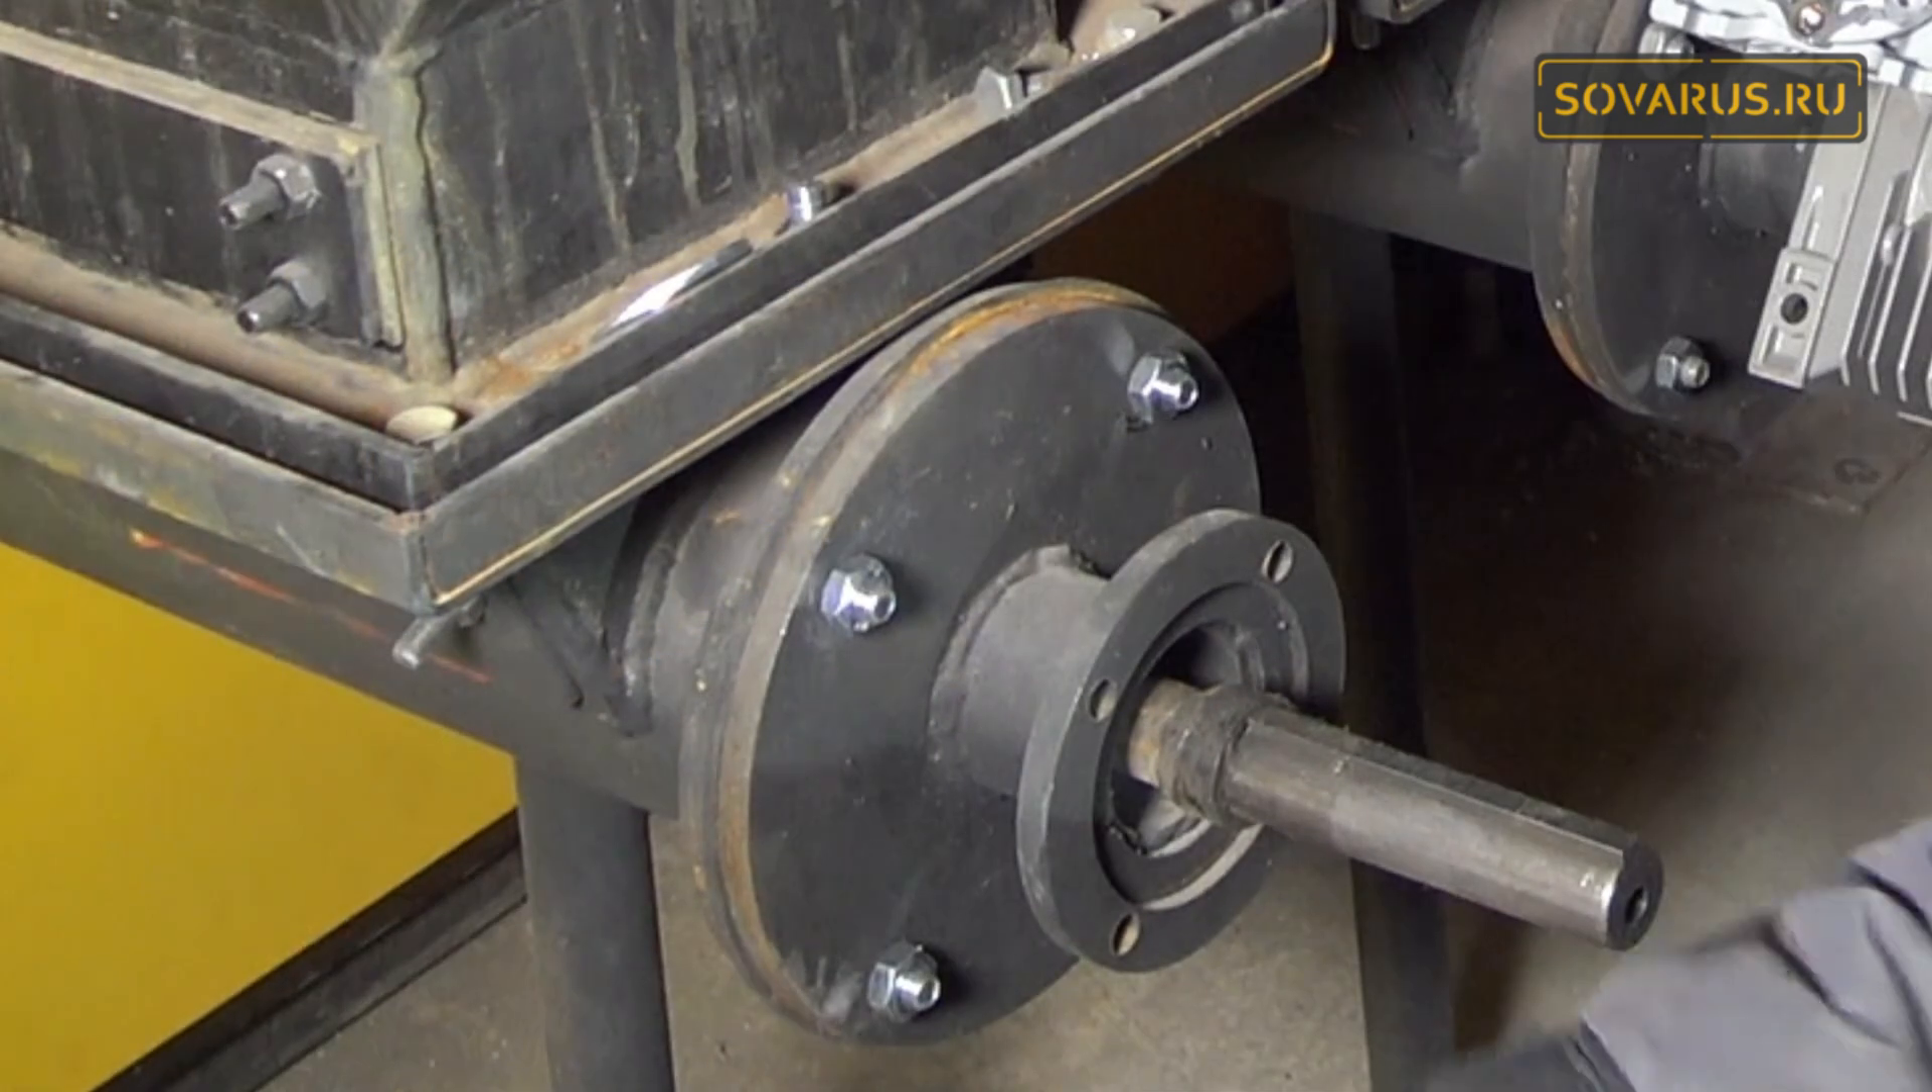Ну что друзья фланец прикручен сейчас буду устанавливать мотор редуктор.